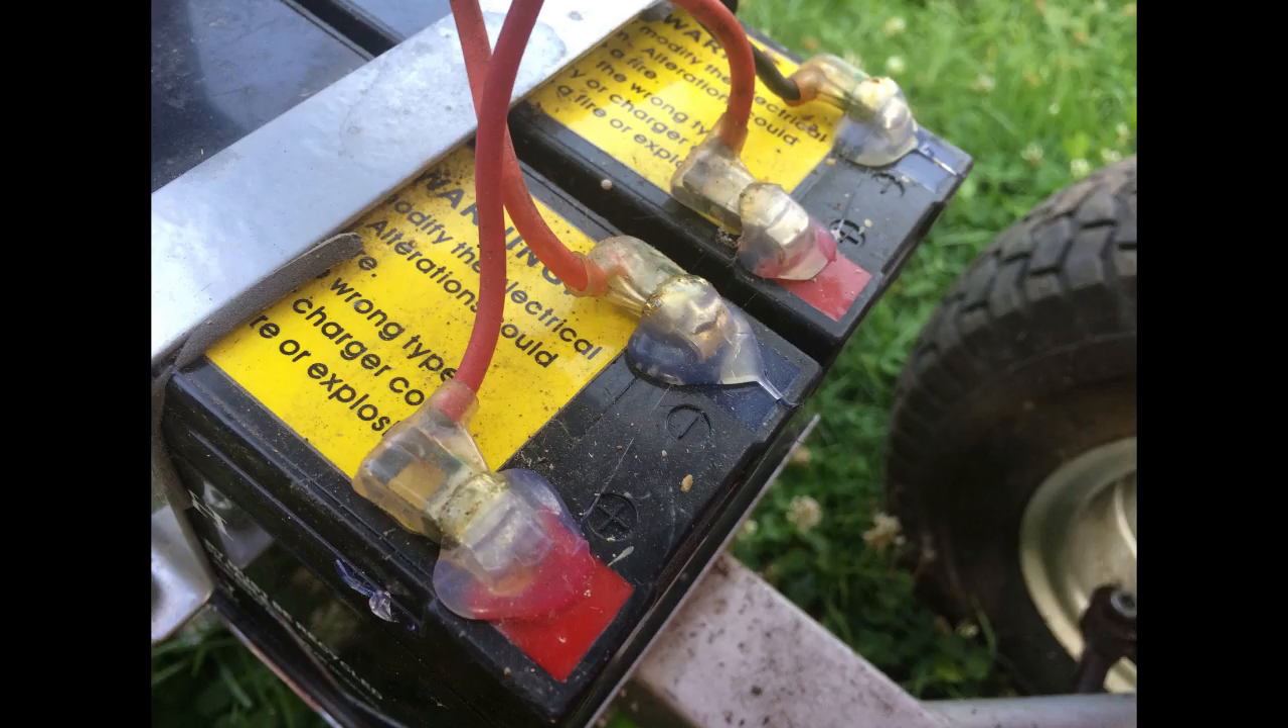The connectors on there were soldered on and hot glued on.